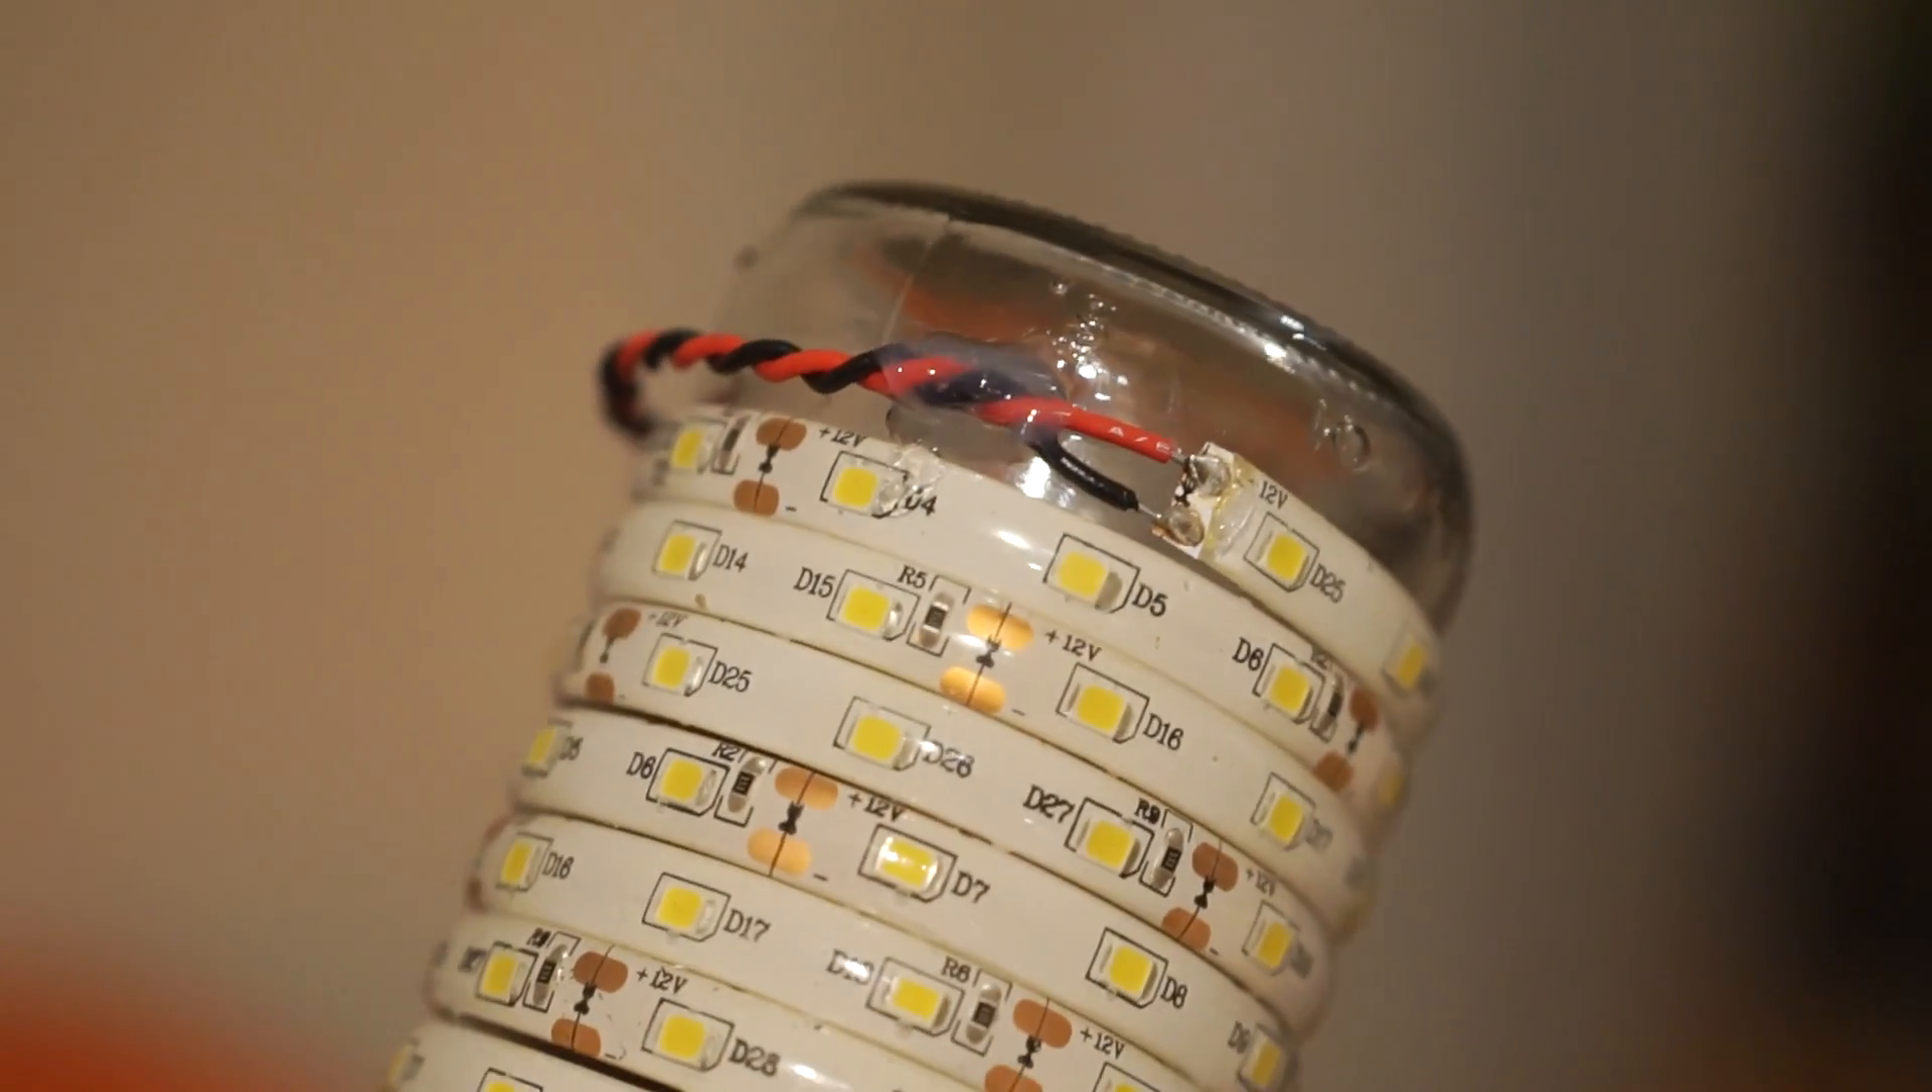I wrapped the strip as tightly as possible, and the wires that I soldered to it were also glued to the jar itself.